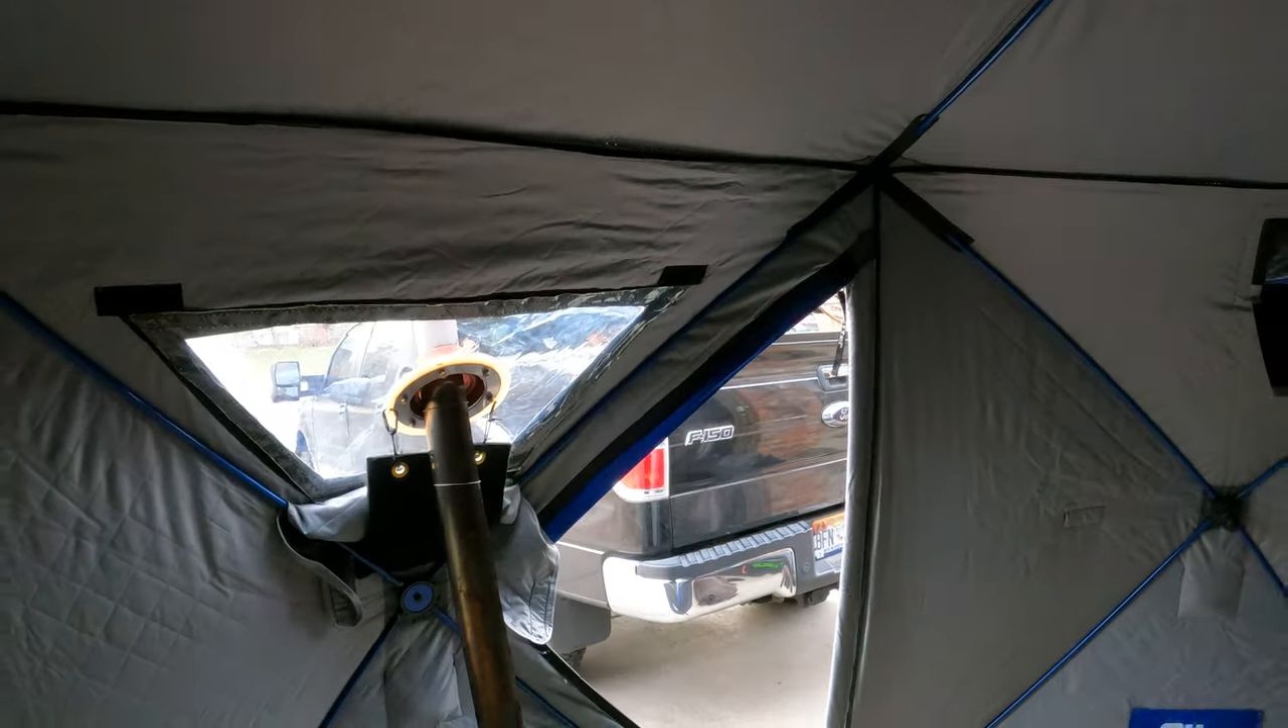As you can see I installed a stove jack on a spare window and down here I'm using the titanium light outdoors 18 inch cylinder stove.